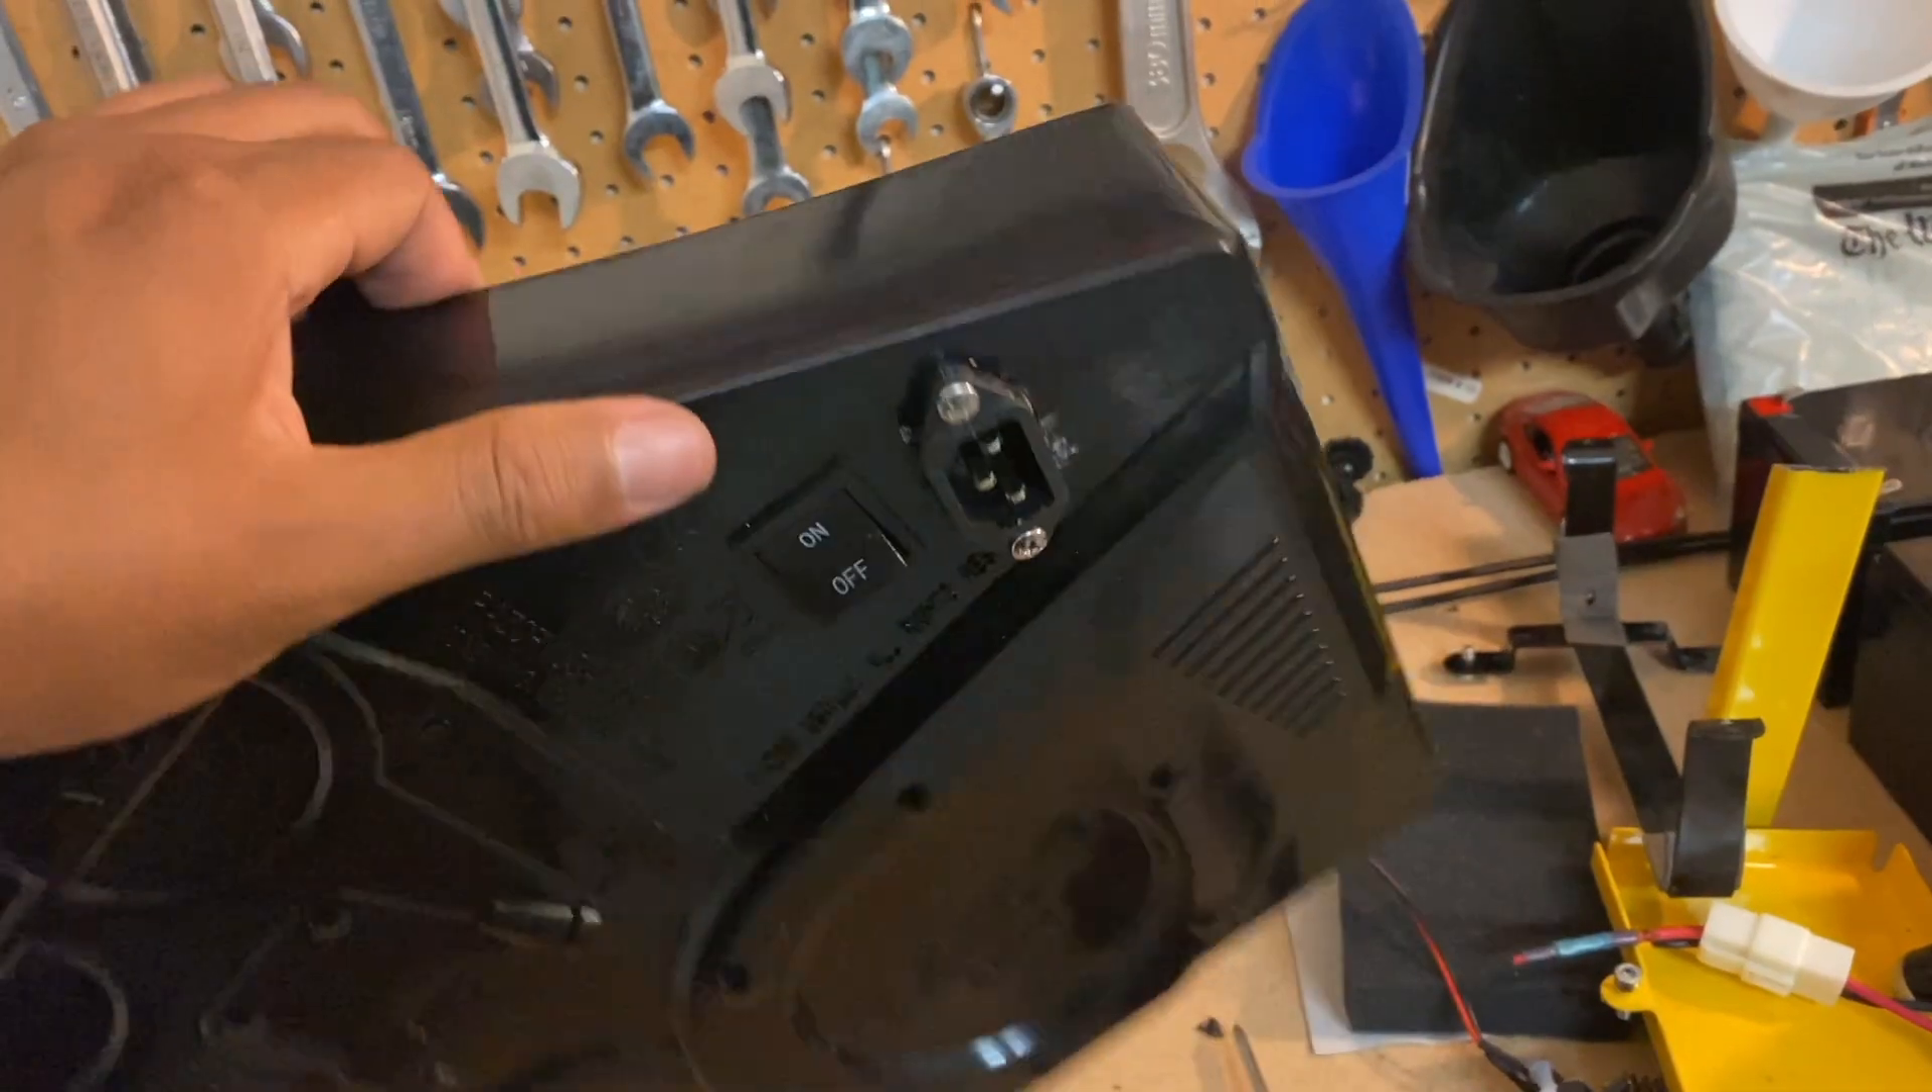This is what the port looks like installed.